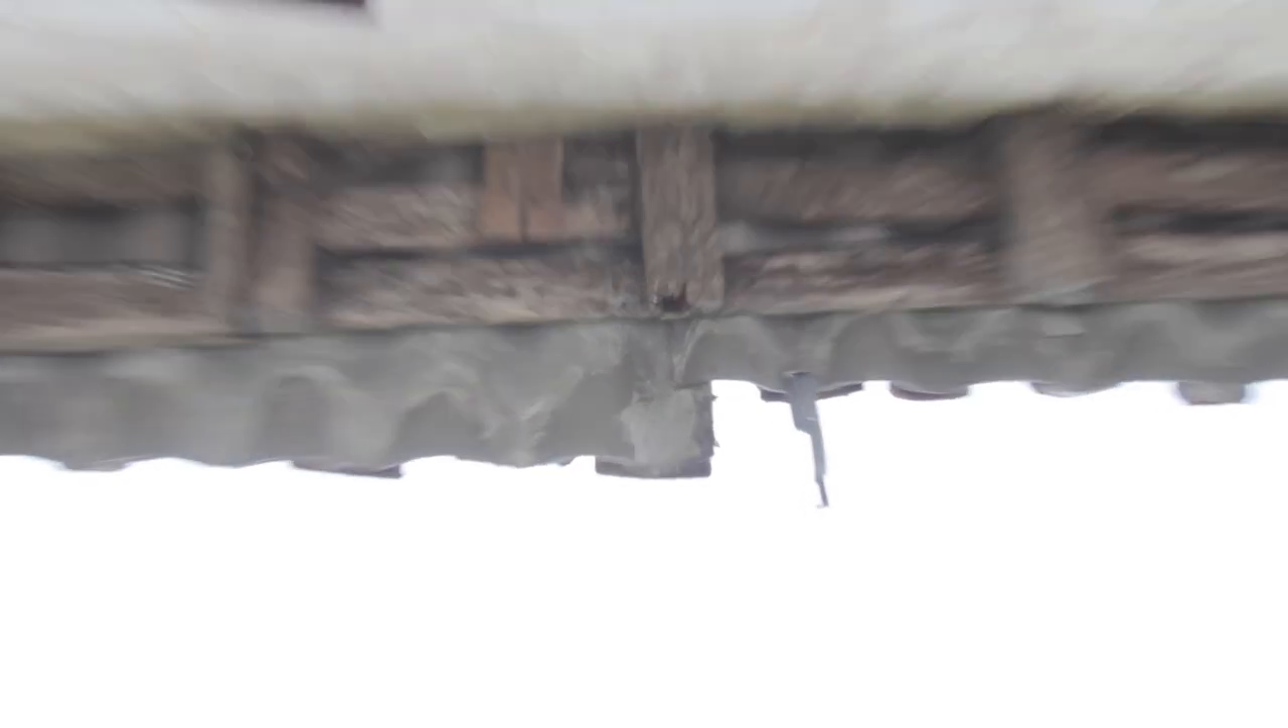However, an awkward problem was the sheeting jutted out randomly in the middle.